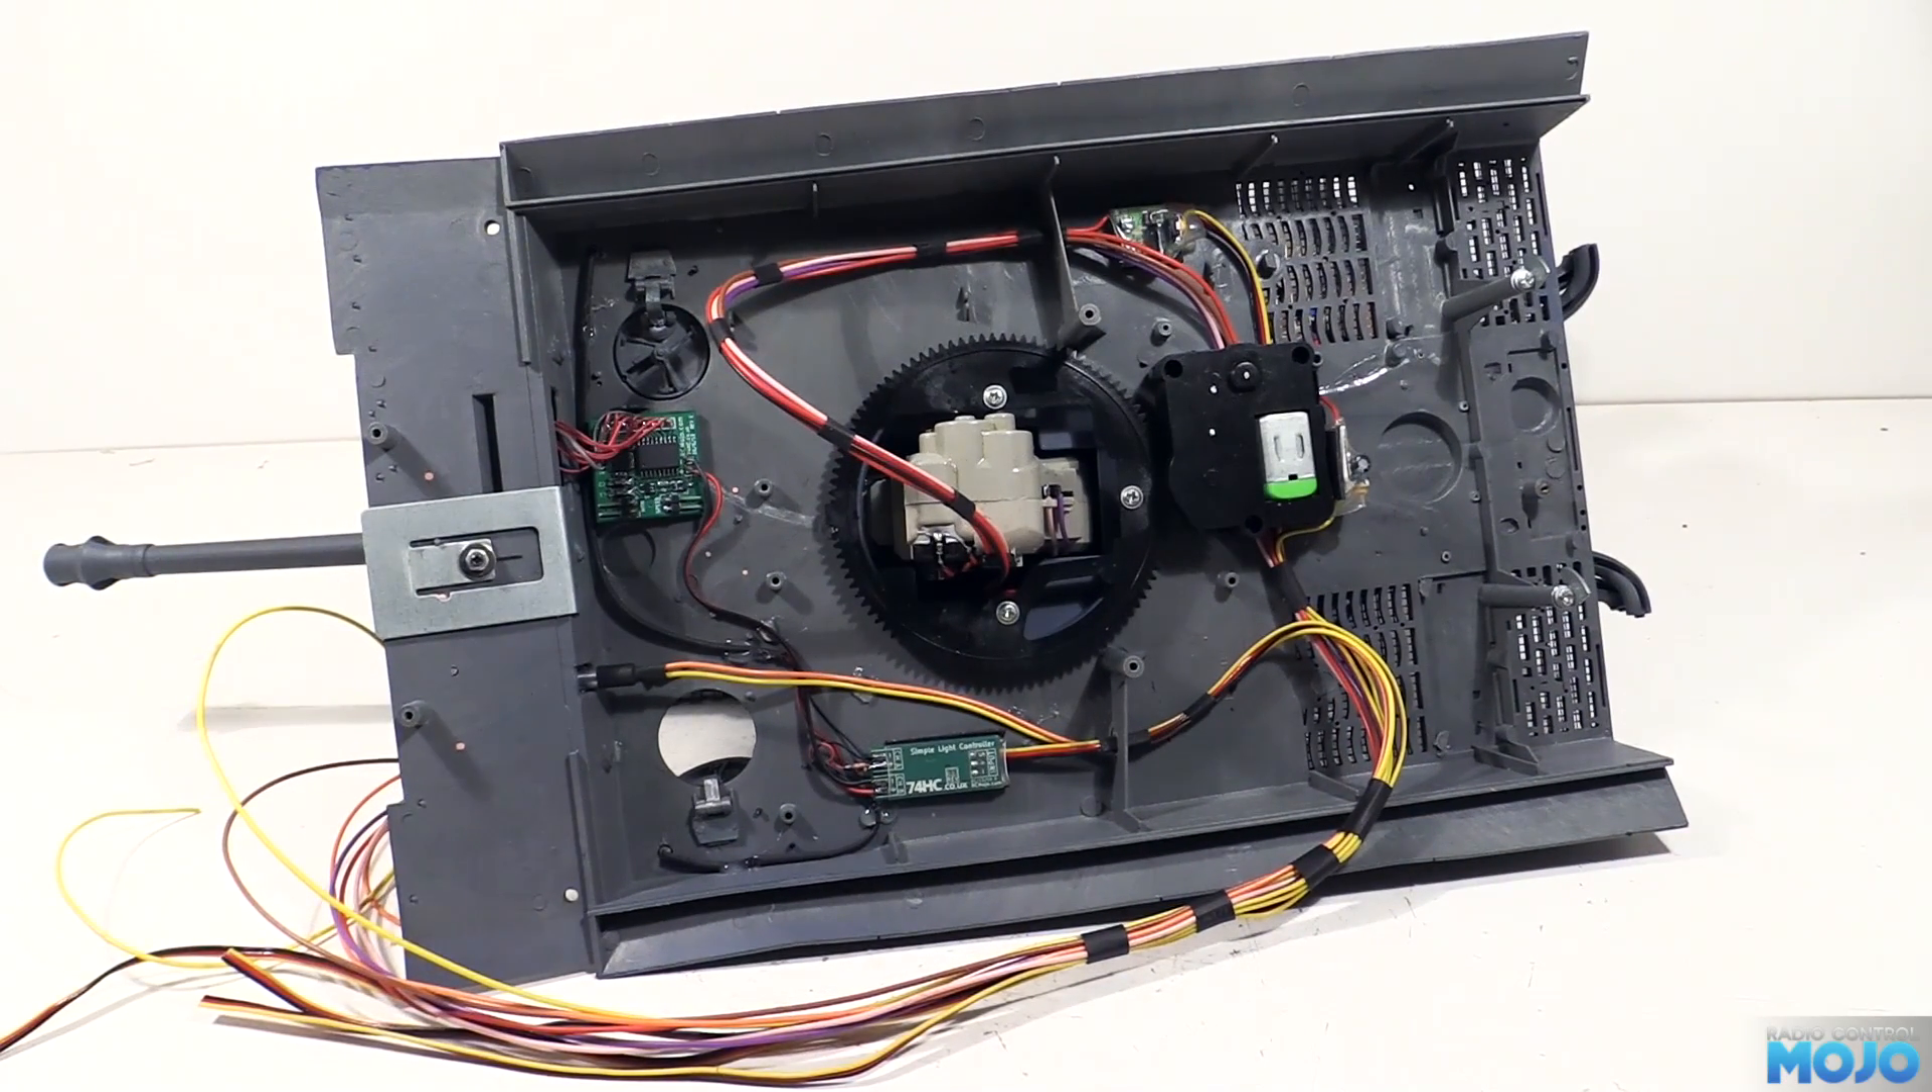Here we are then, the two parts of the loom are now done and joined up with the loose ends running down the side of the hull.